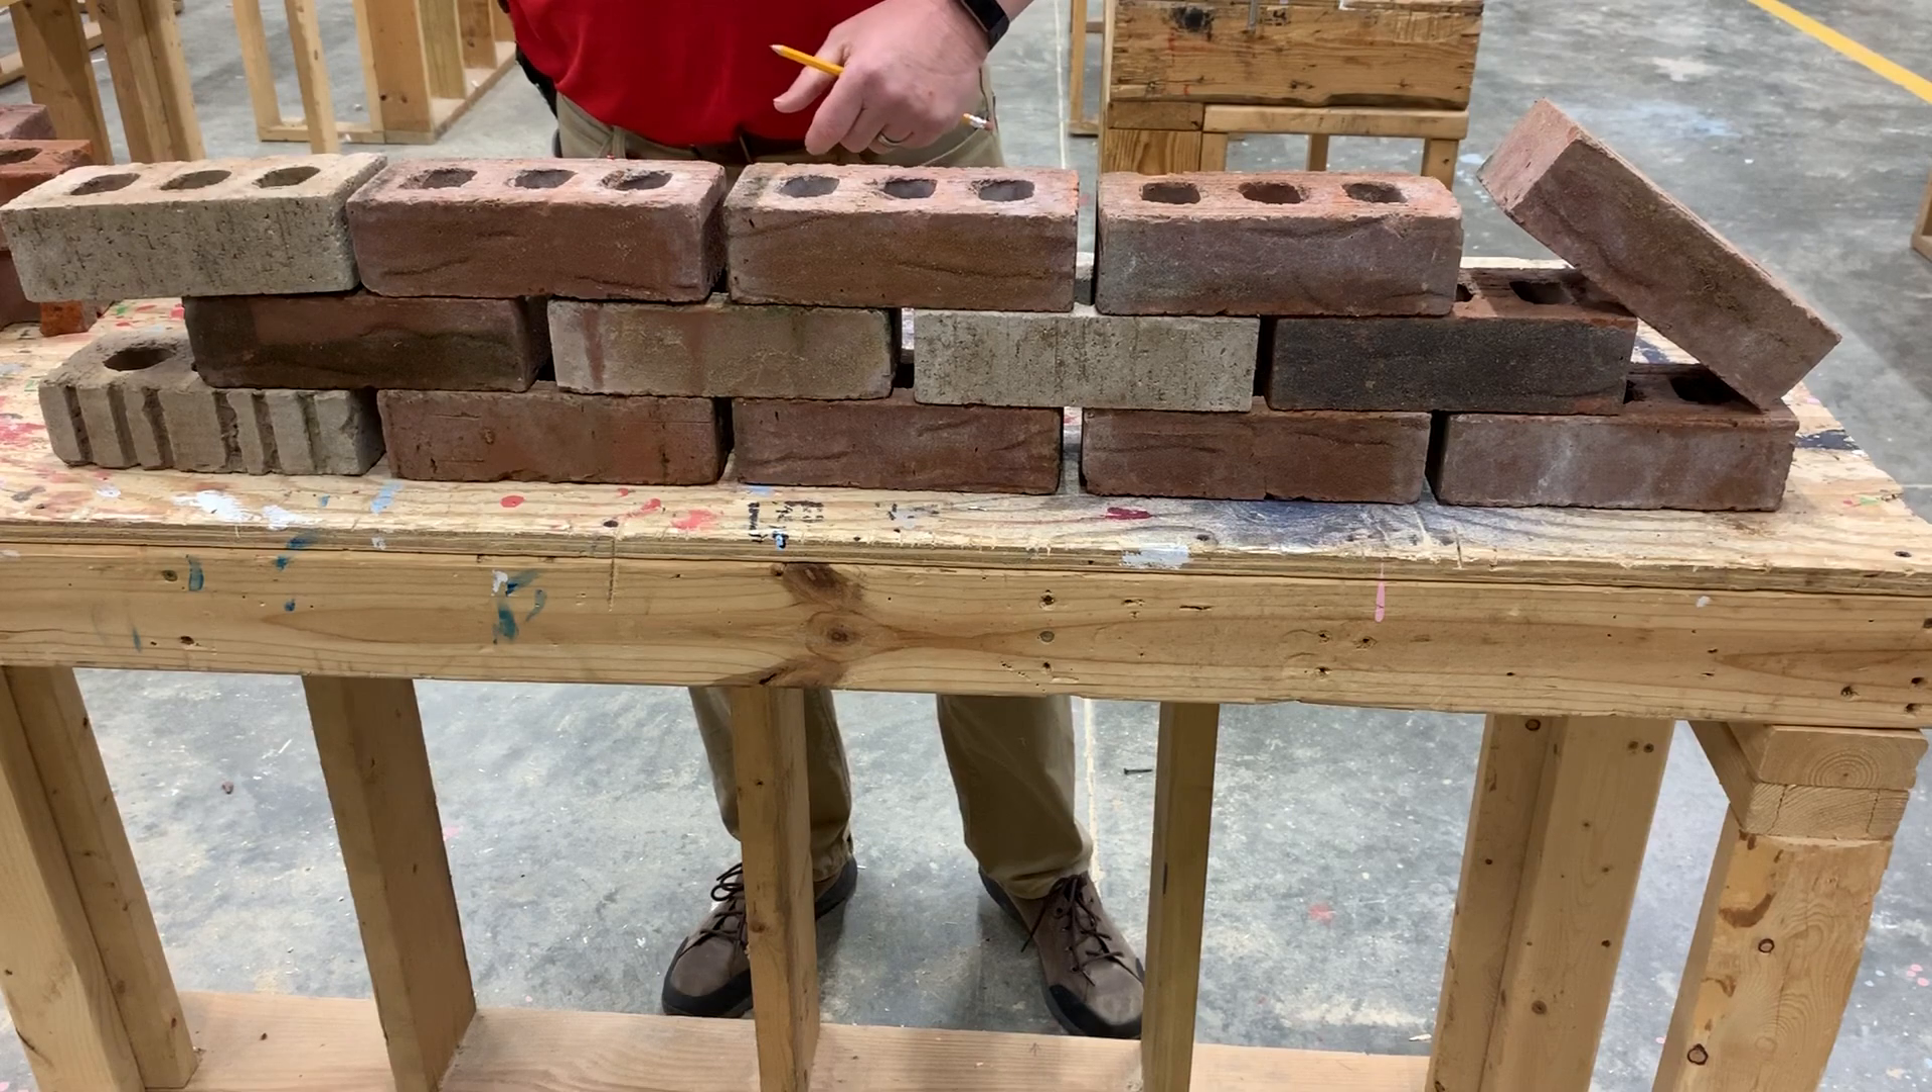And you're starting to see that the first course and the third course line up with each other.